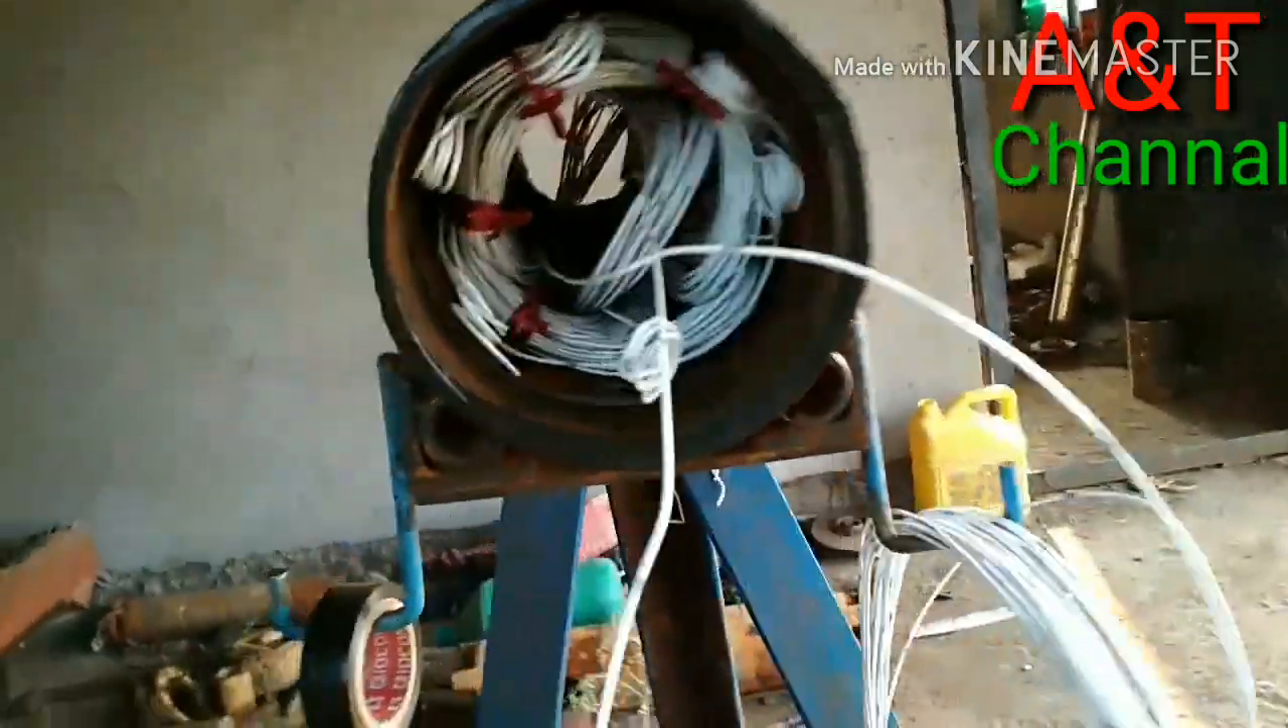हमने आराम से इस मोटर को रख दिया है स्टेंड के उपर।